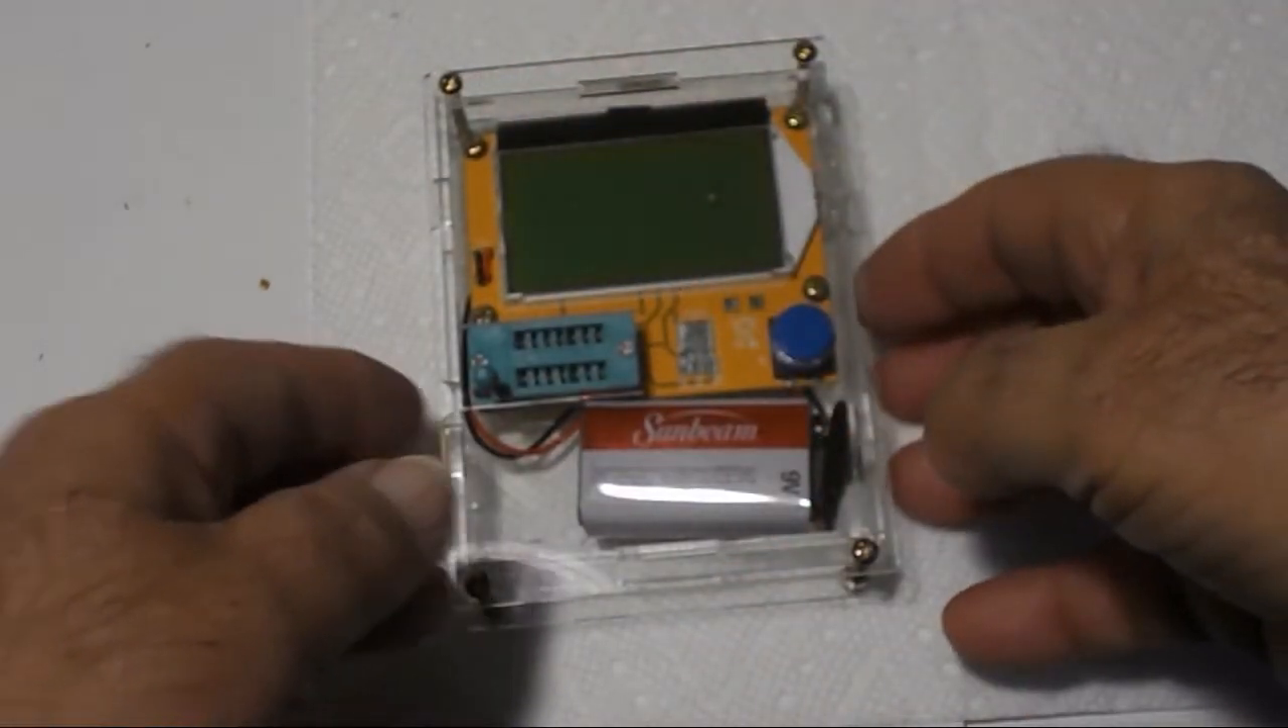And here we are. The completed box. All together. All the sides.